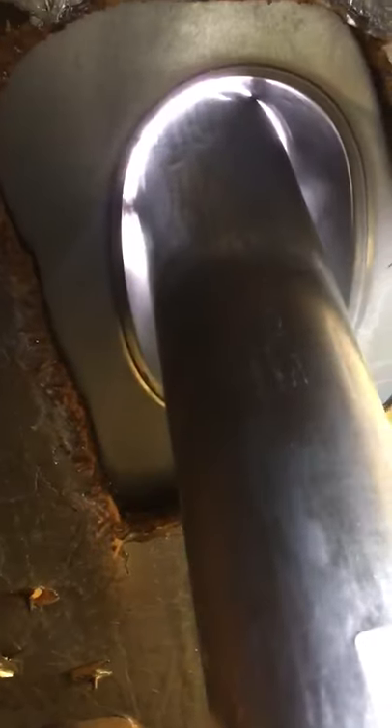Up in the attic space checking out some water heaters and you can see a little bit of daylight coming through this storm collar.